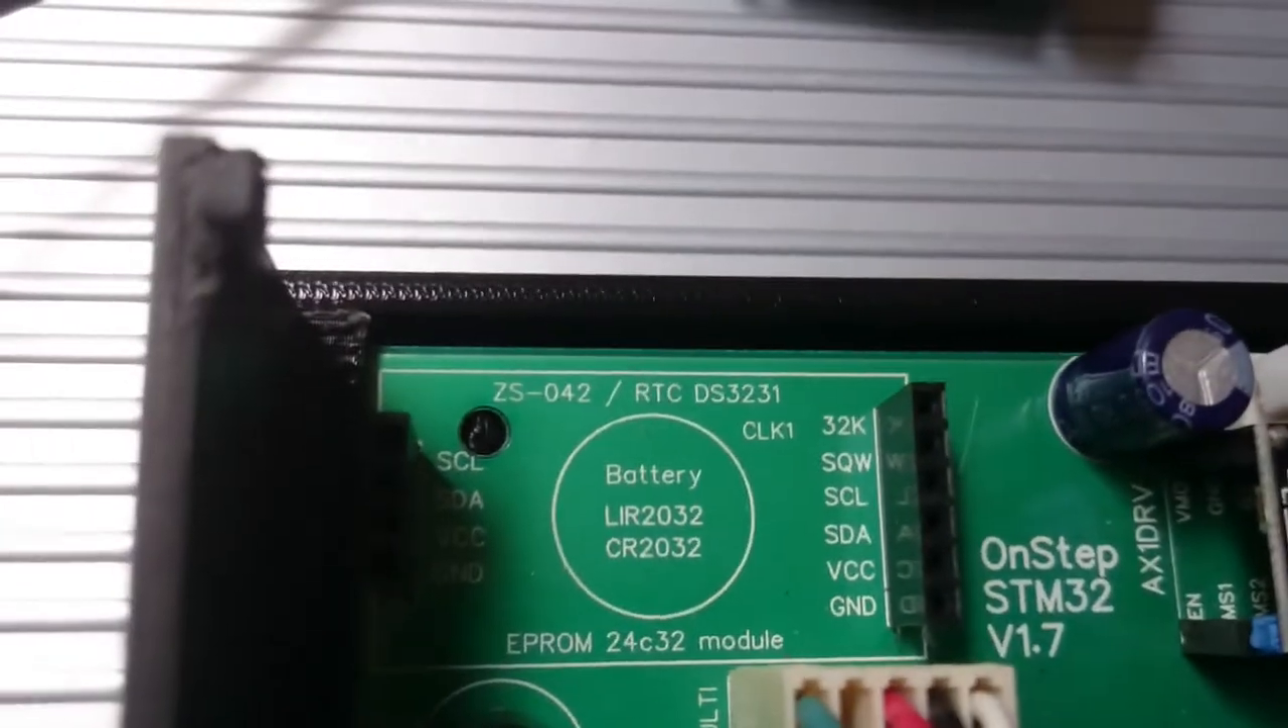I took out the the RTC module from the from the board so you can see that the socket here is empty.